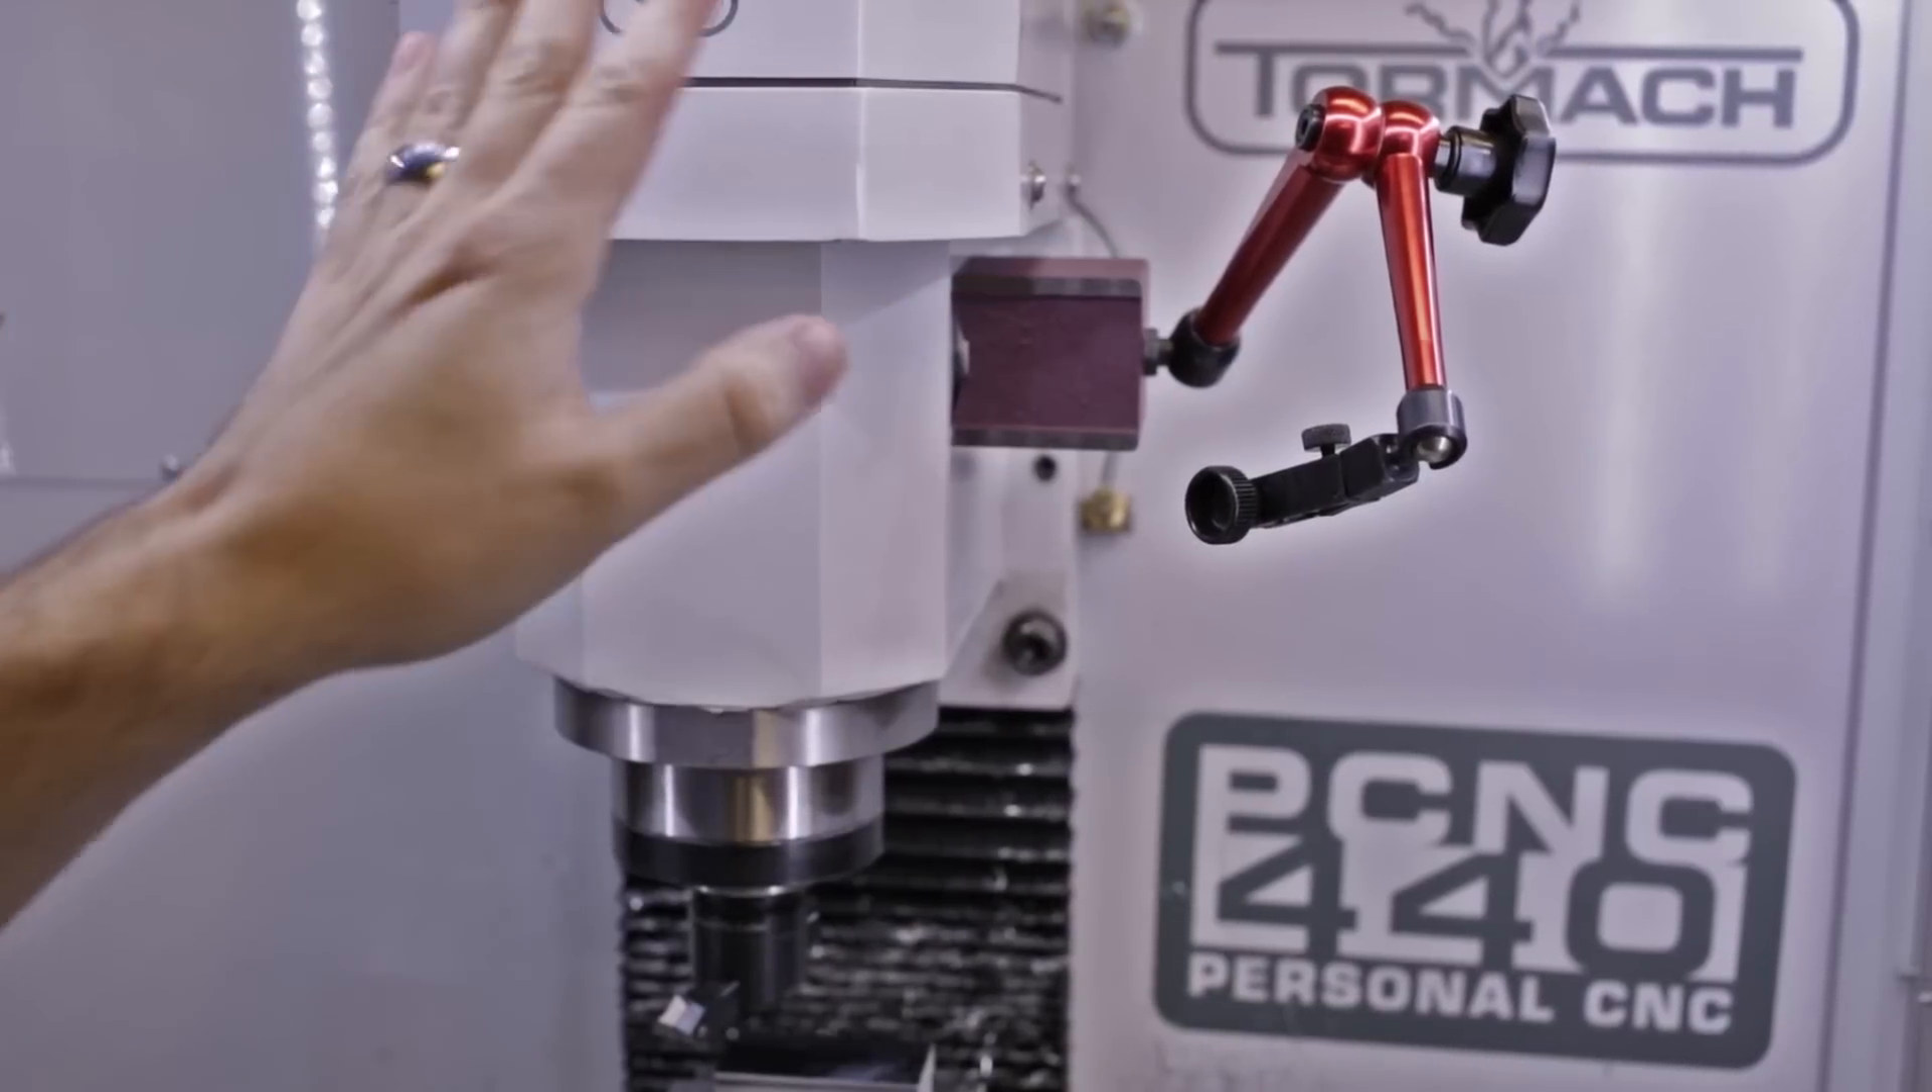Here I've got the magnetic arm already attached to the side of the head.